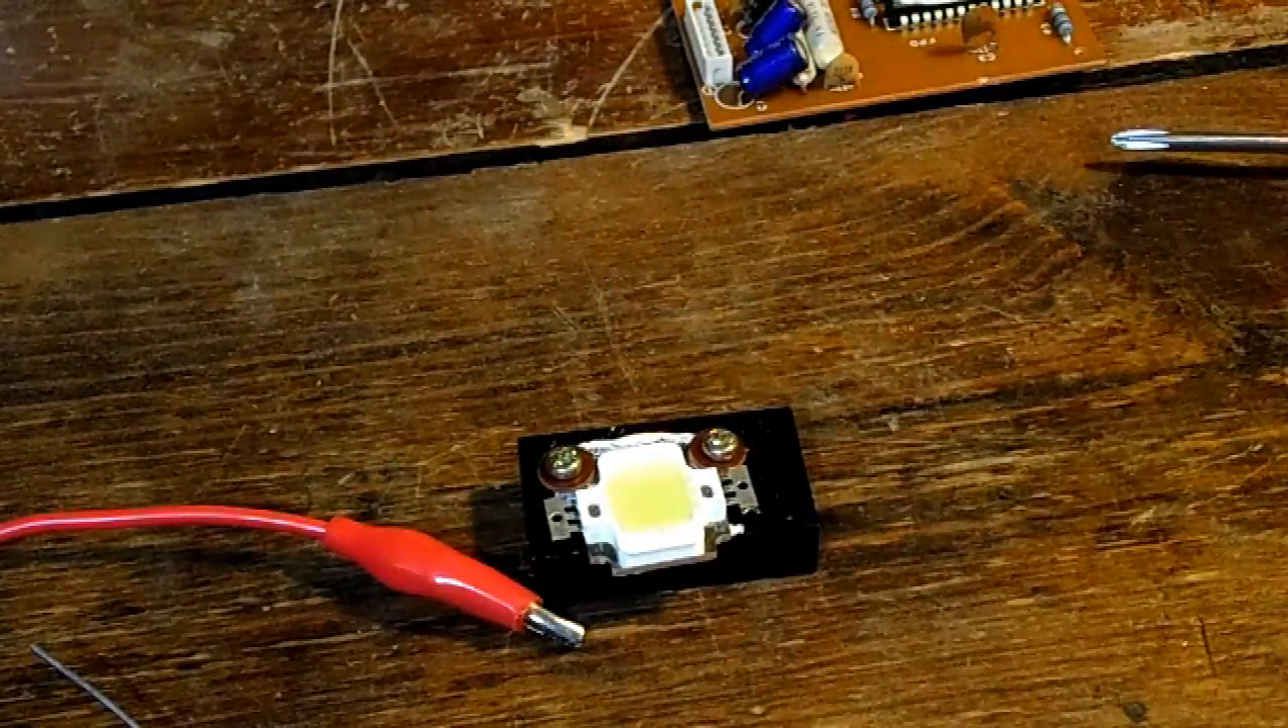And there we have a heat sink connected to the LED.